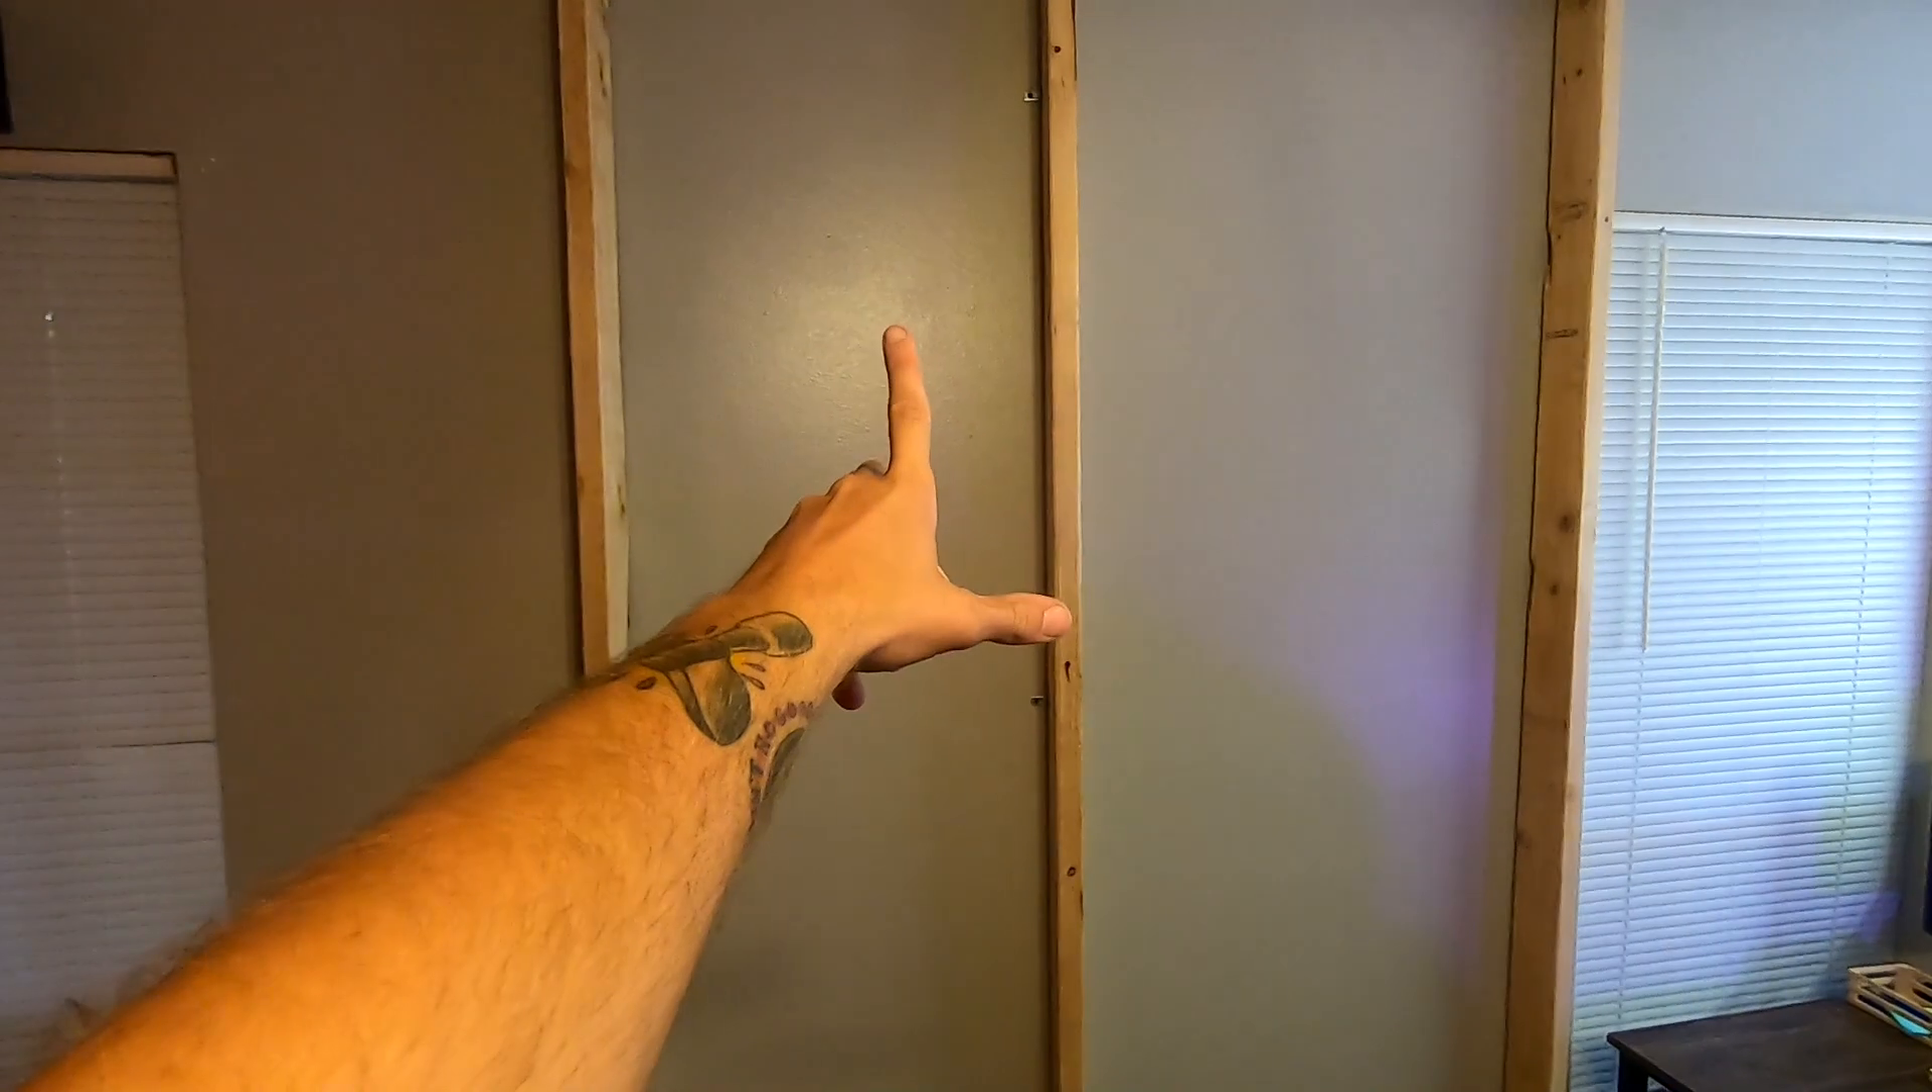Okay so the two by fours are on the wall now.